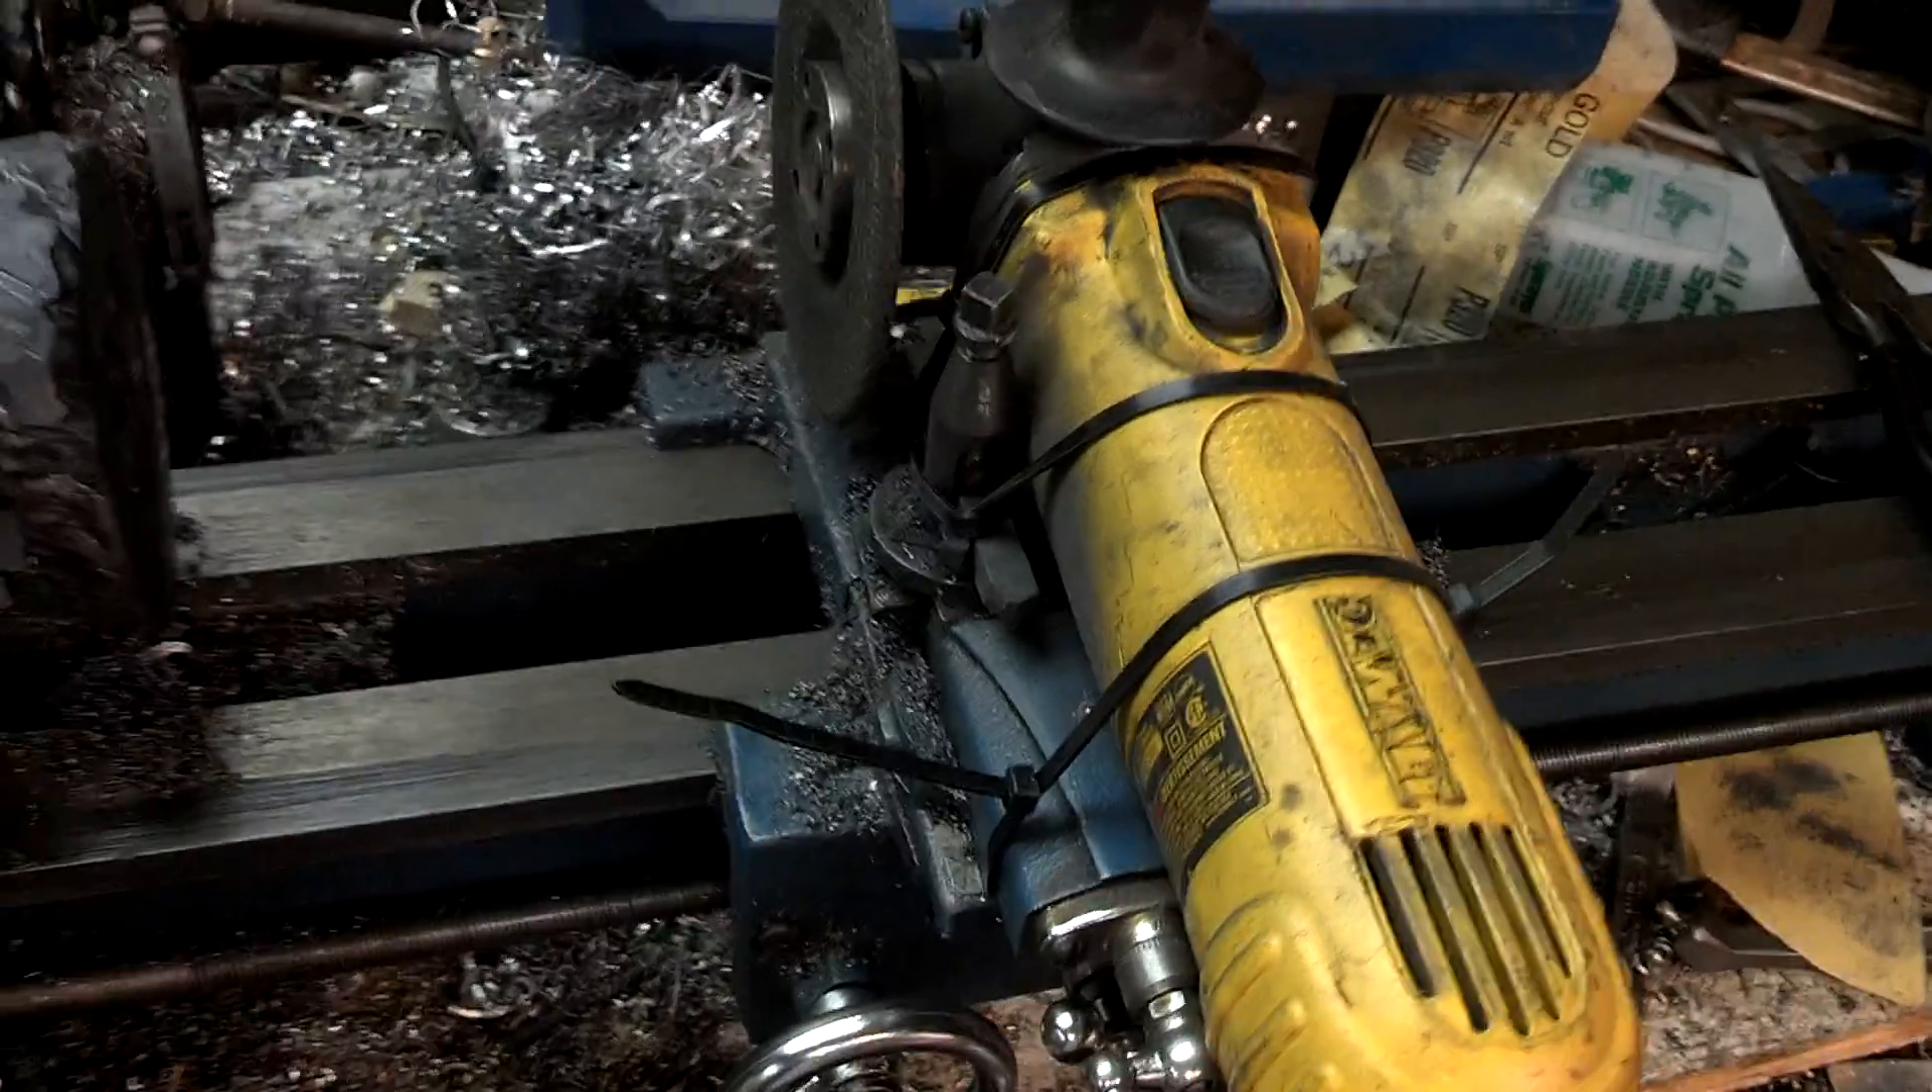And what I did was I zip -tied this angle grinder onto the cross -feed.